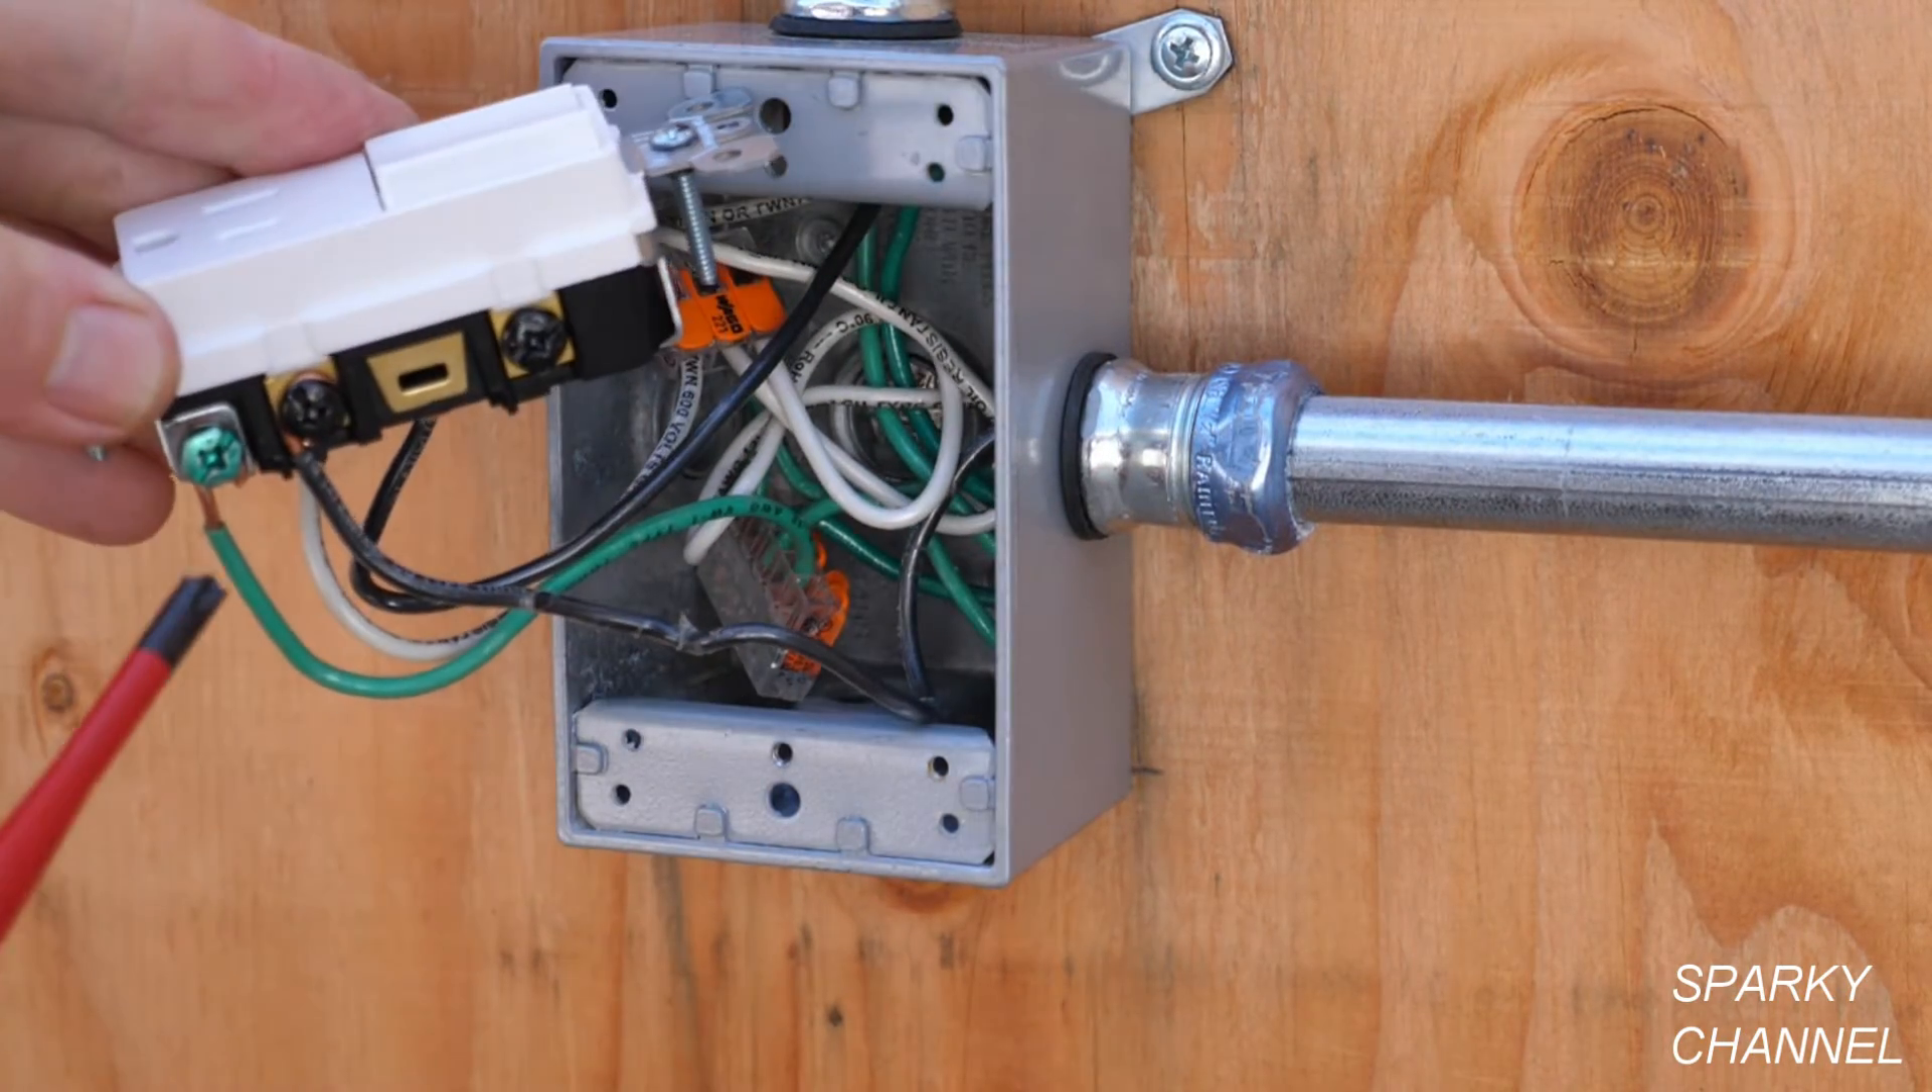We've got the green wire going to the ground screw.